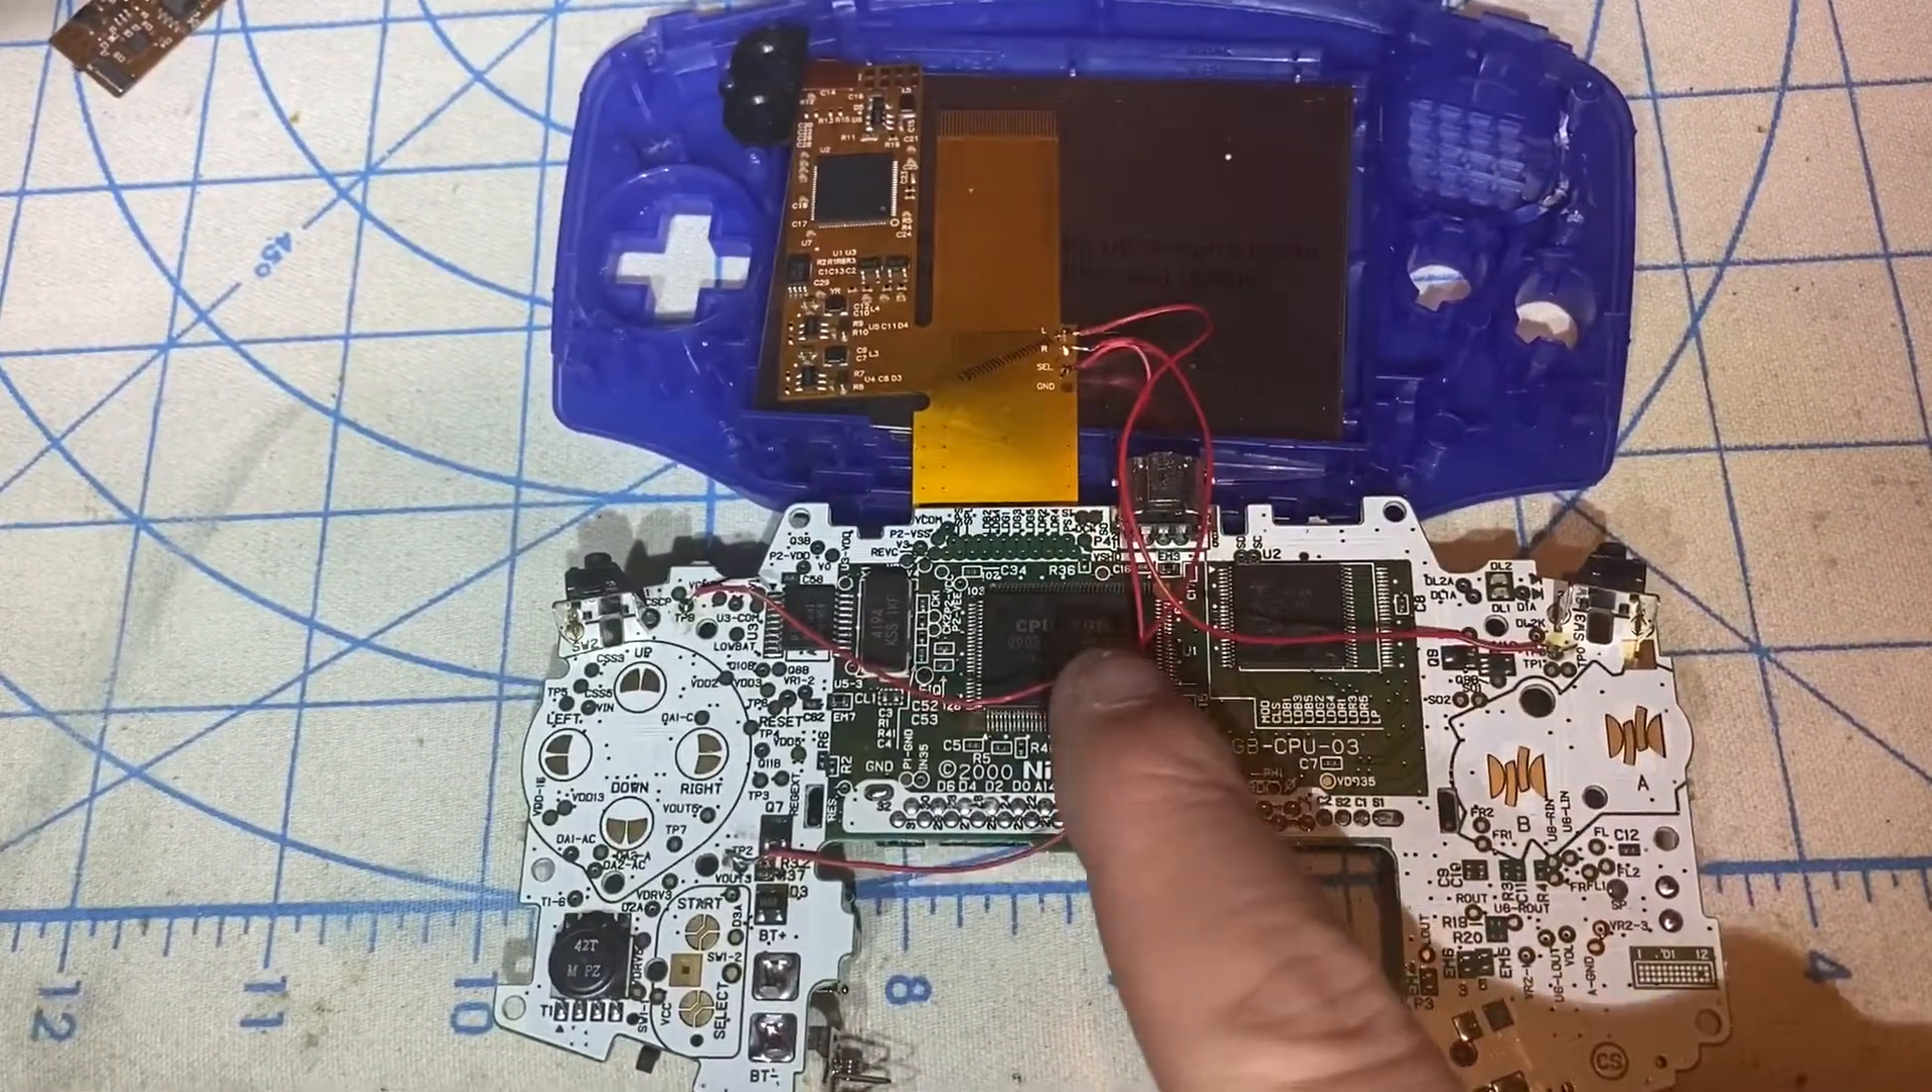I soldered the wires from these points on the Game Boy Advance to this unbranded IPS LCD V2 ribbon.